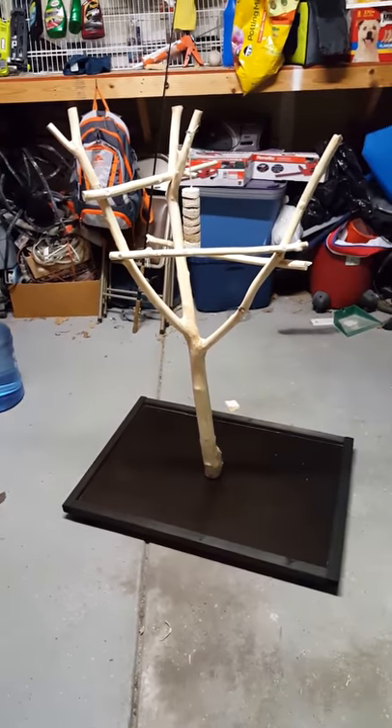Y 'all, so here is the finished product. We are all done here. Got the stand all put together.